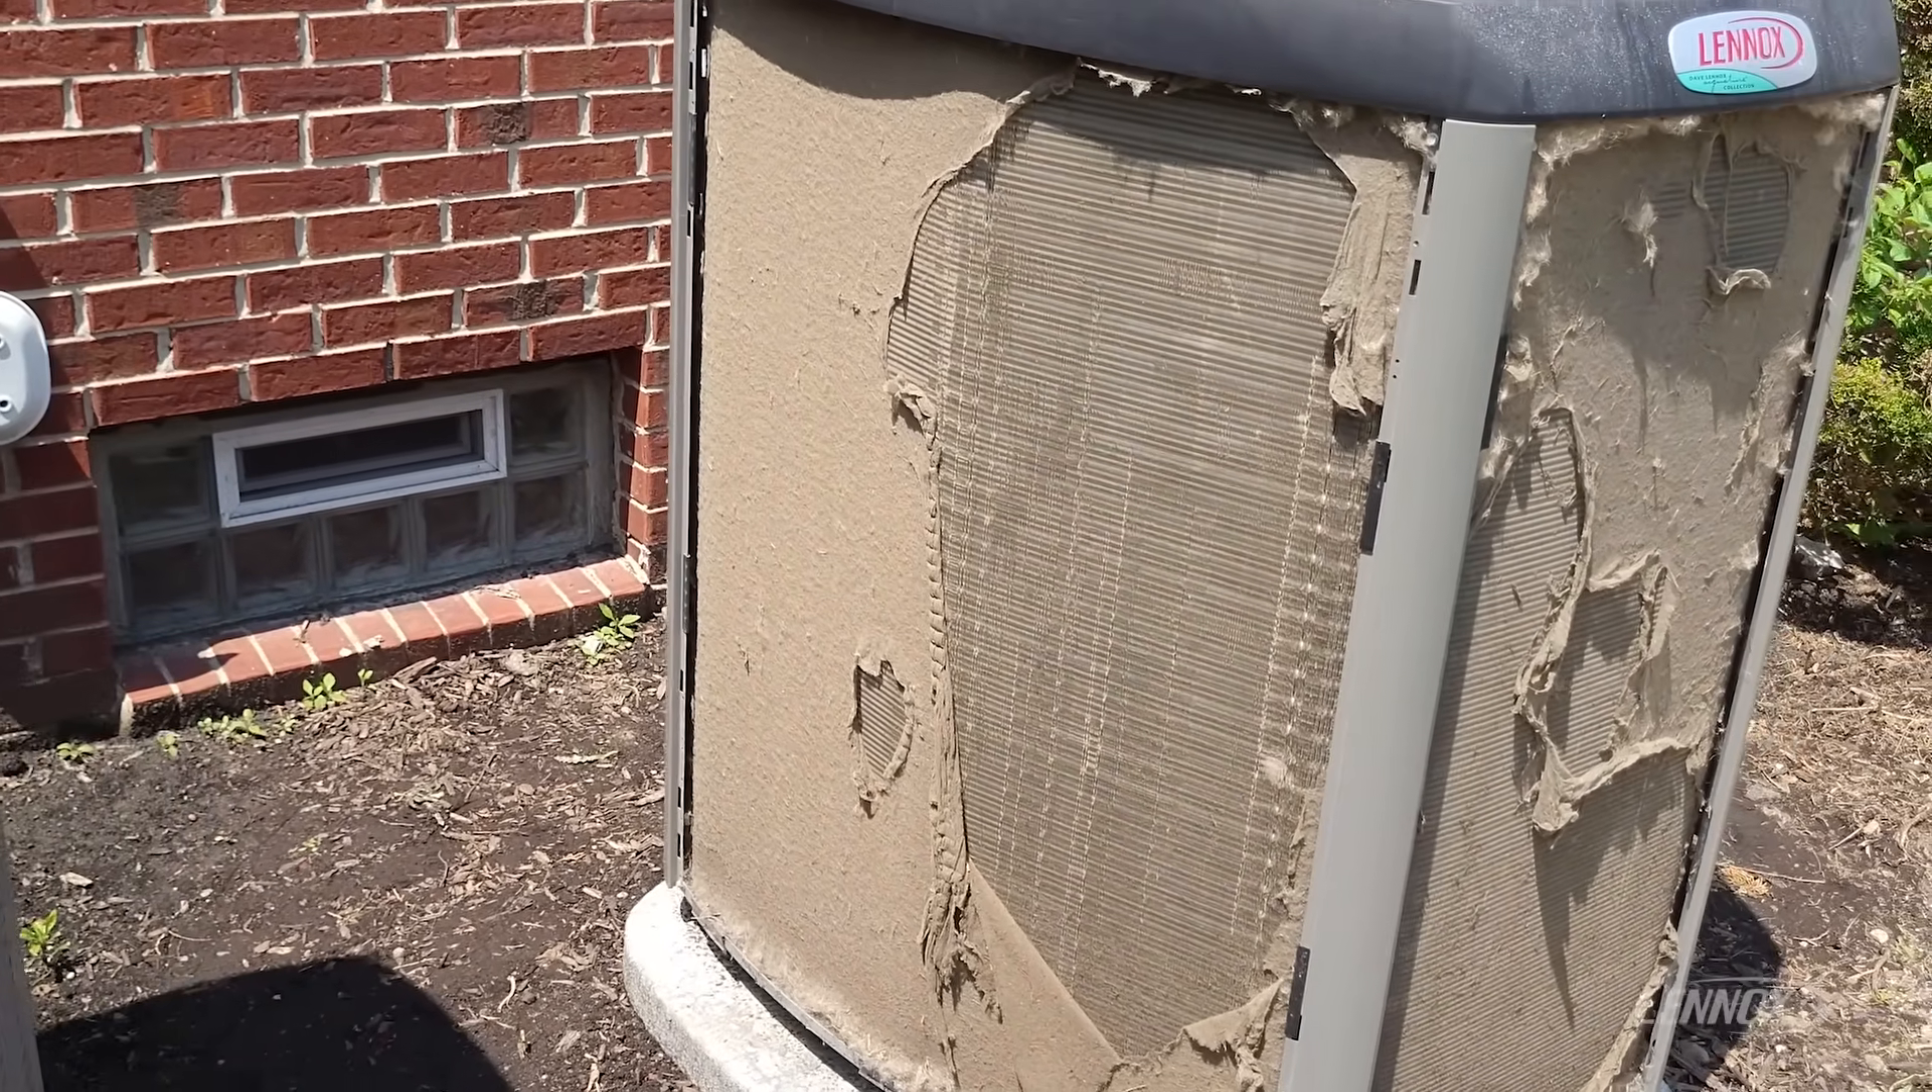We've got the panels removed from this unit.